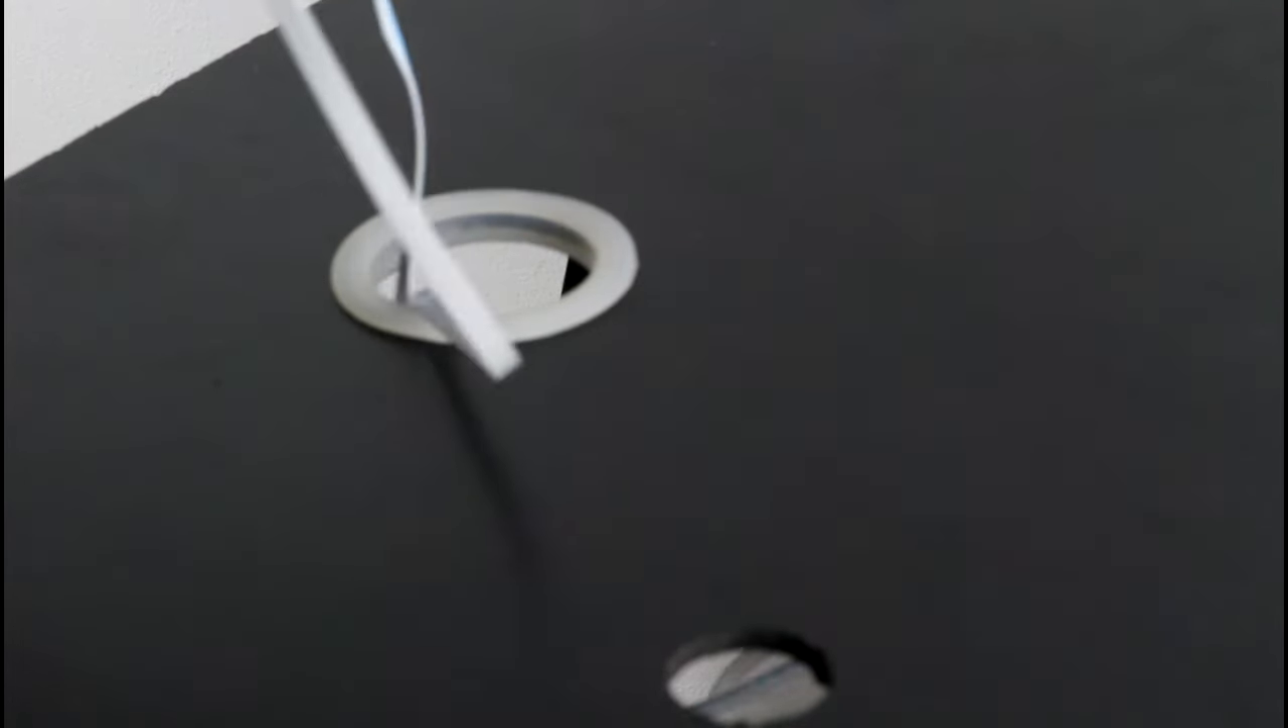We've got a pre-fitted gasket here which I've just fitted and we push that through and that gasket keeps it all nice and watertight.